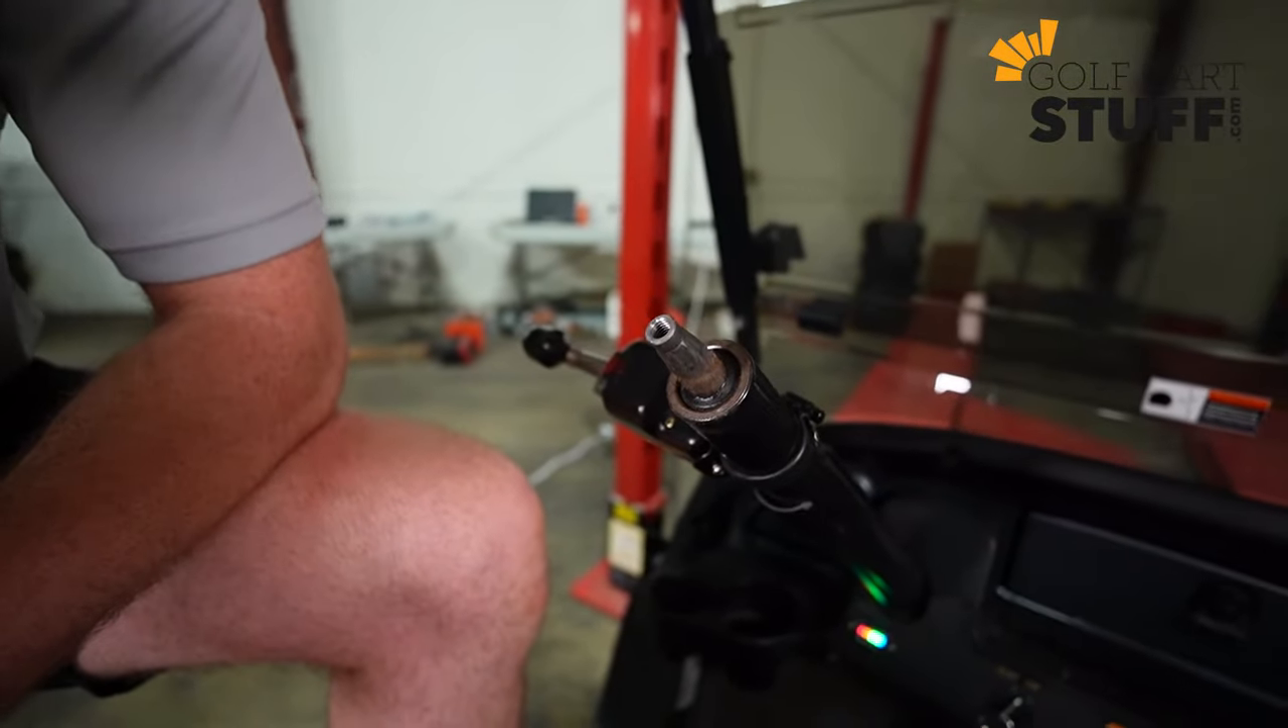Steering wheels off you'll see your steering column has the main attachment still there.